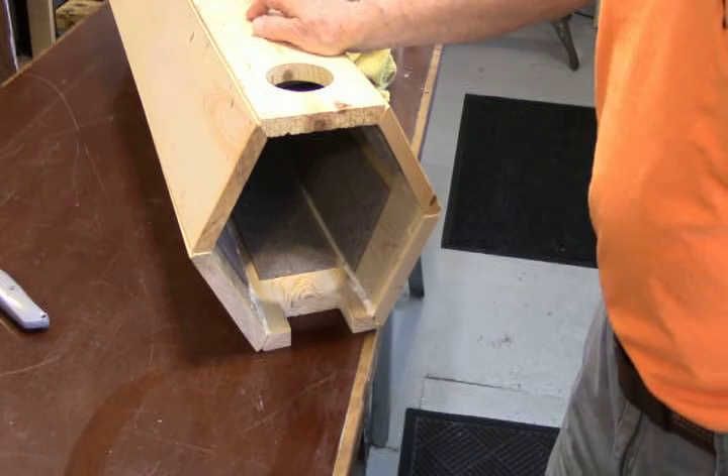Now we've got our two sides assembled here and nailed together.